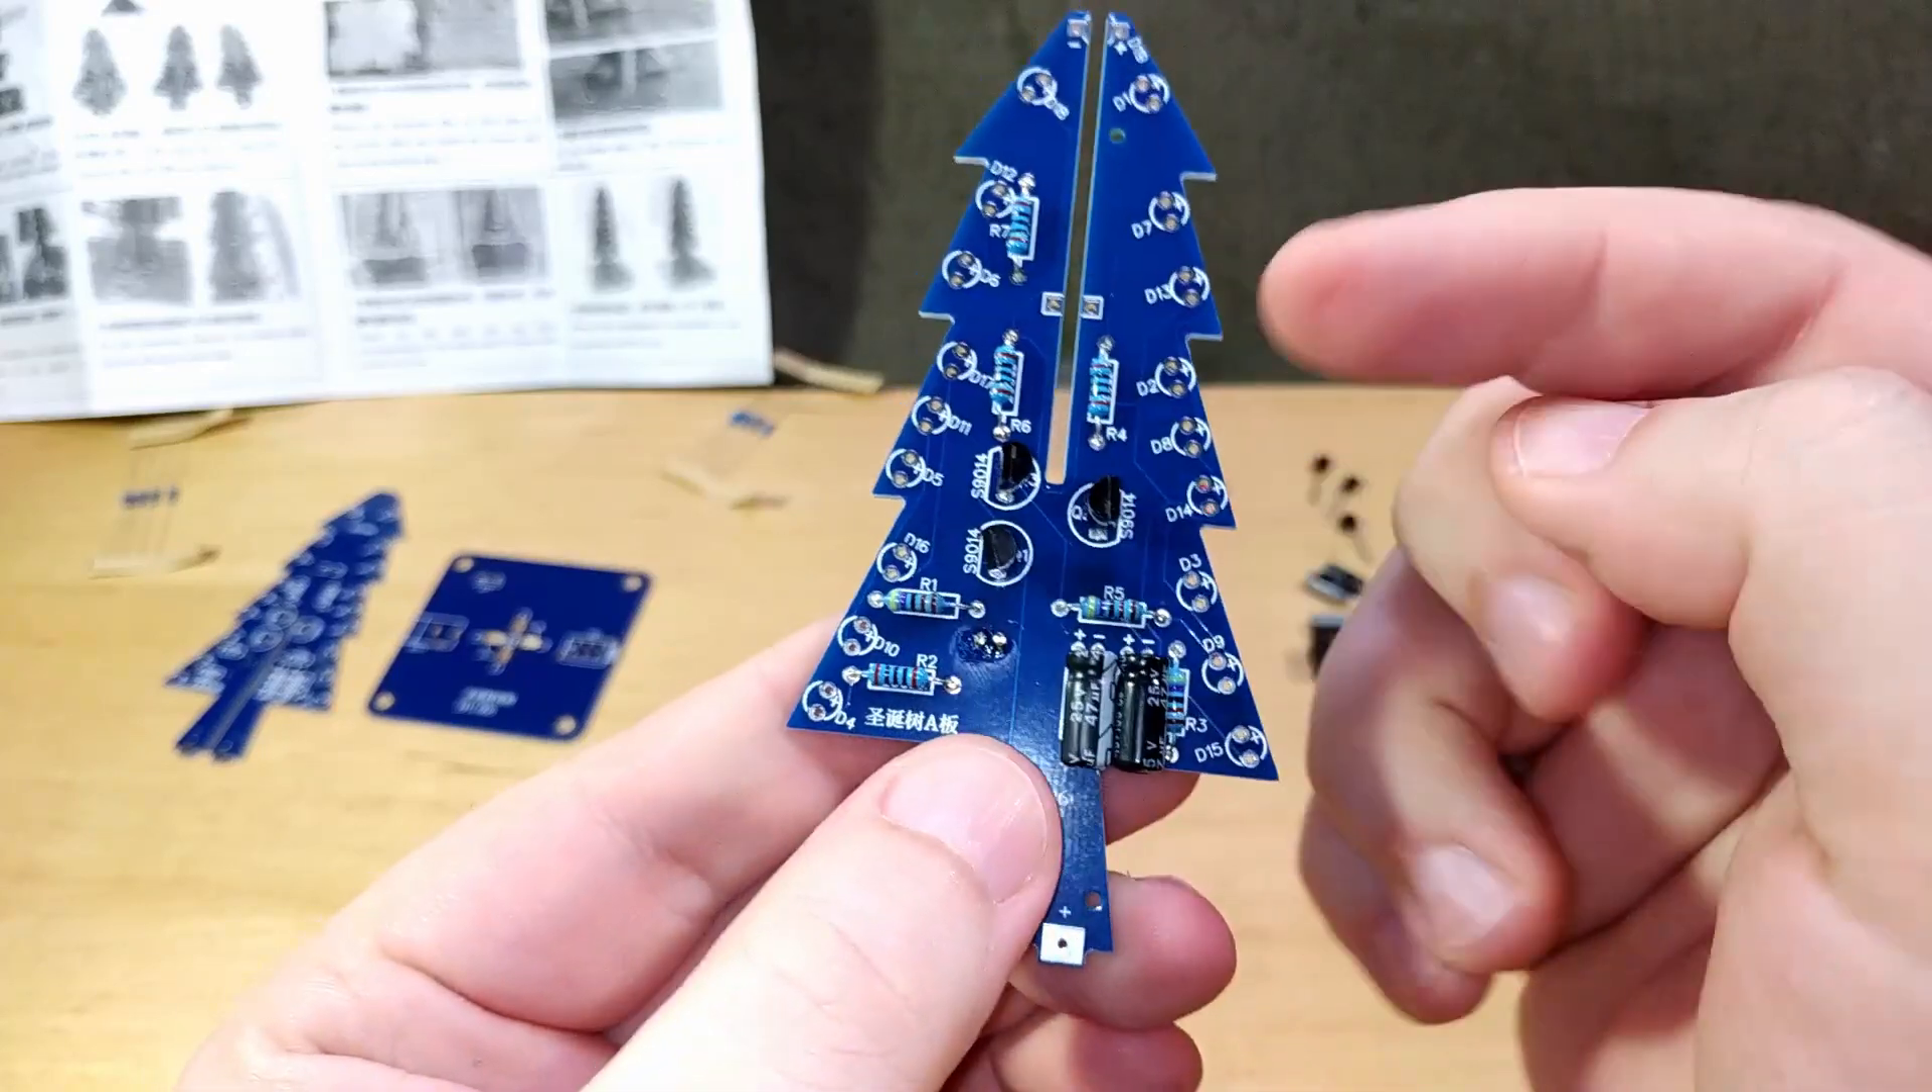Теперь осталось установить светодиоды по периметру.